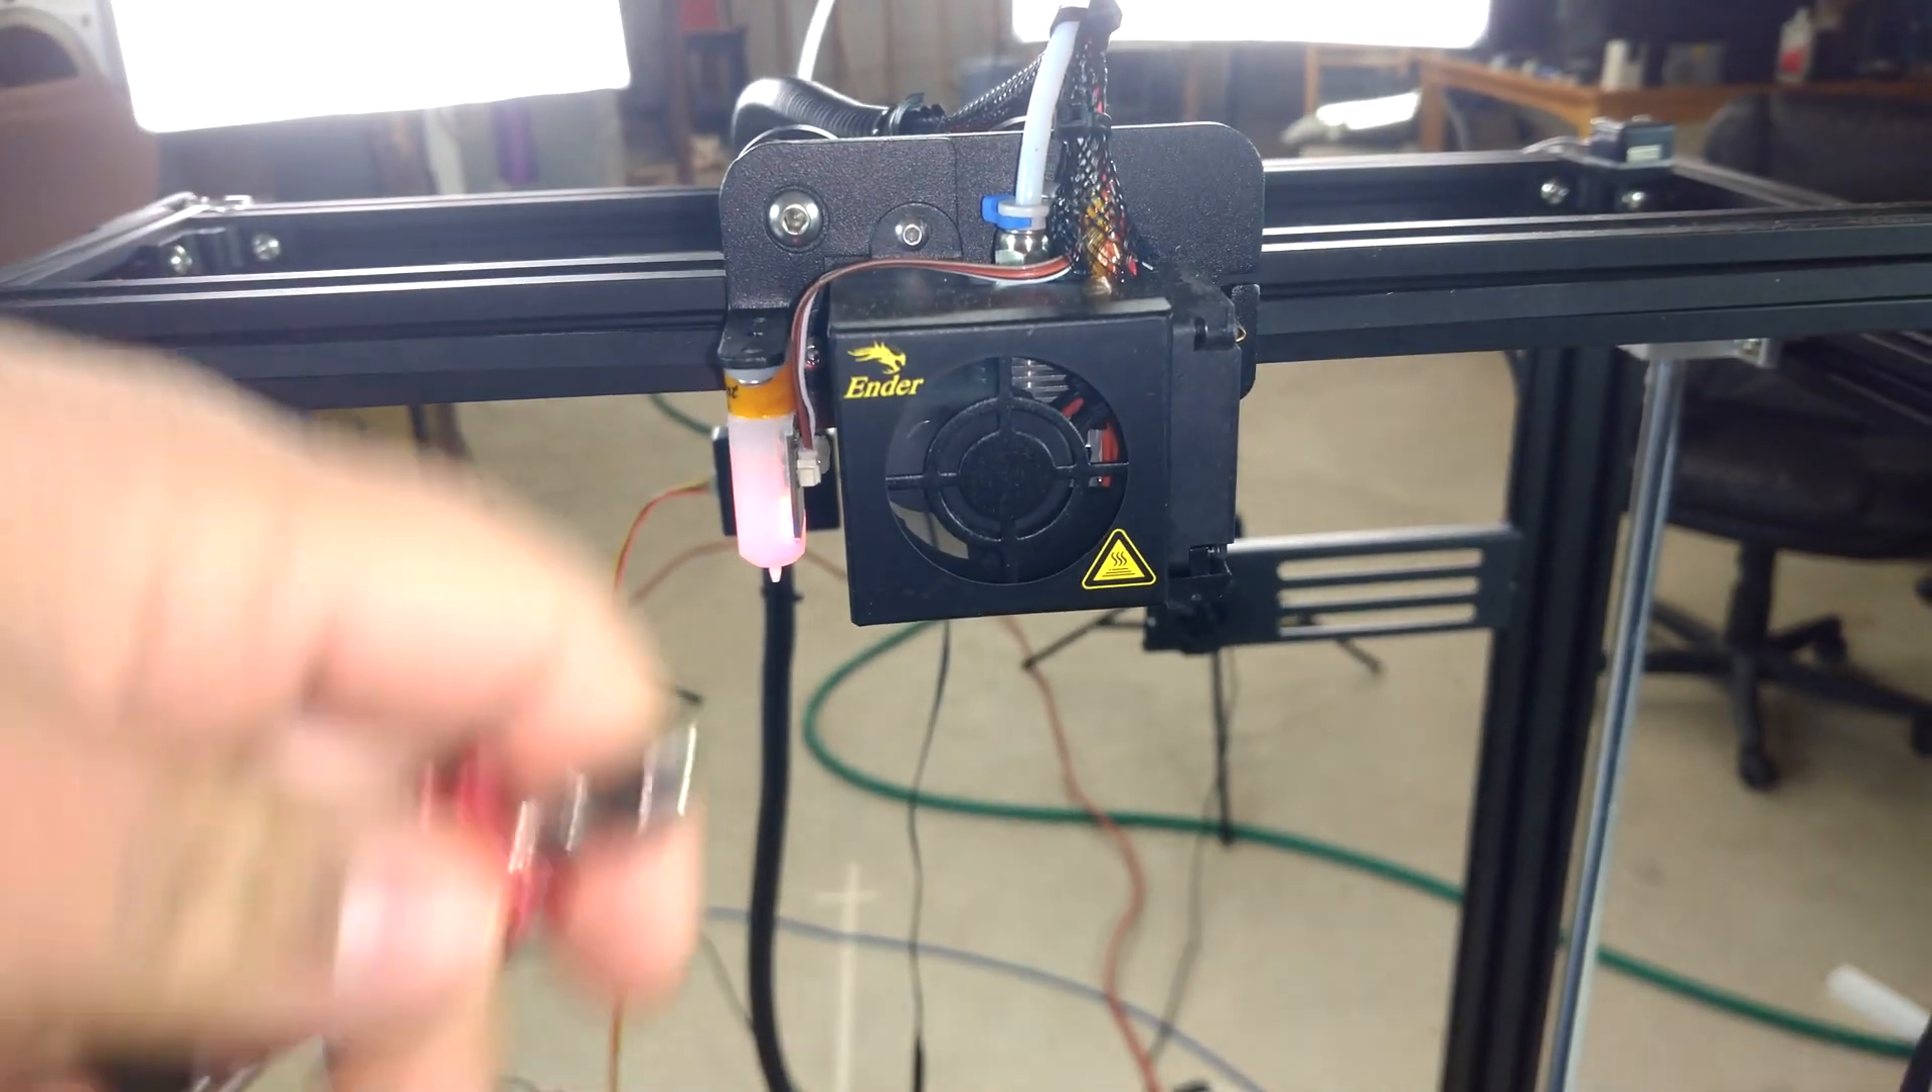This is the stock hot end that I have yet to take off on the Ender 5. It should be just a standard Mark 8 as far as I know, but the swap is pretty simple.